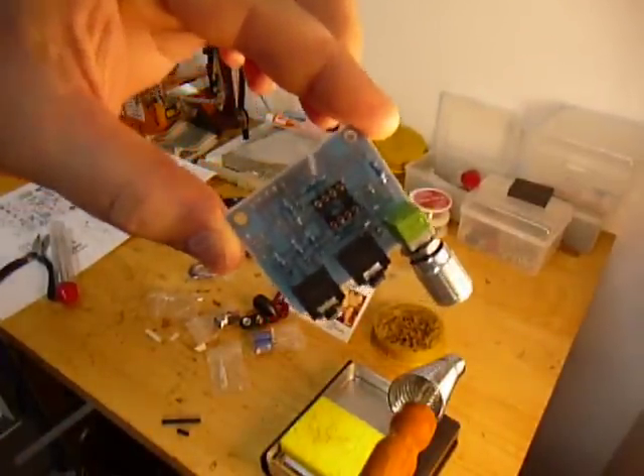The volume pot is now on there.